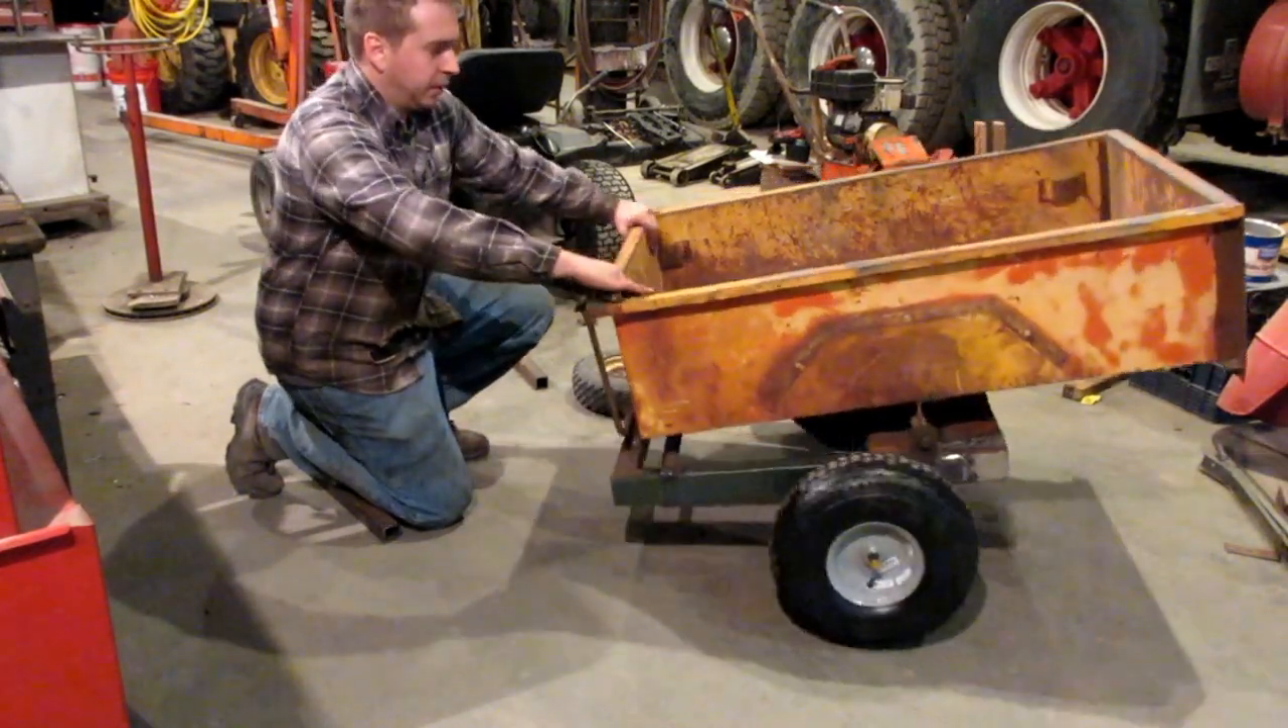Here's the cart together with the box on top. Of course, right now I don't have any tongue on it.